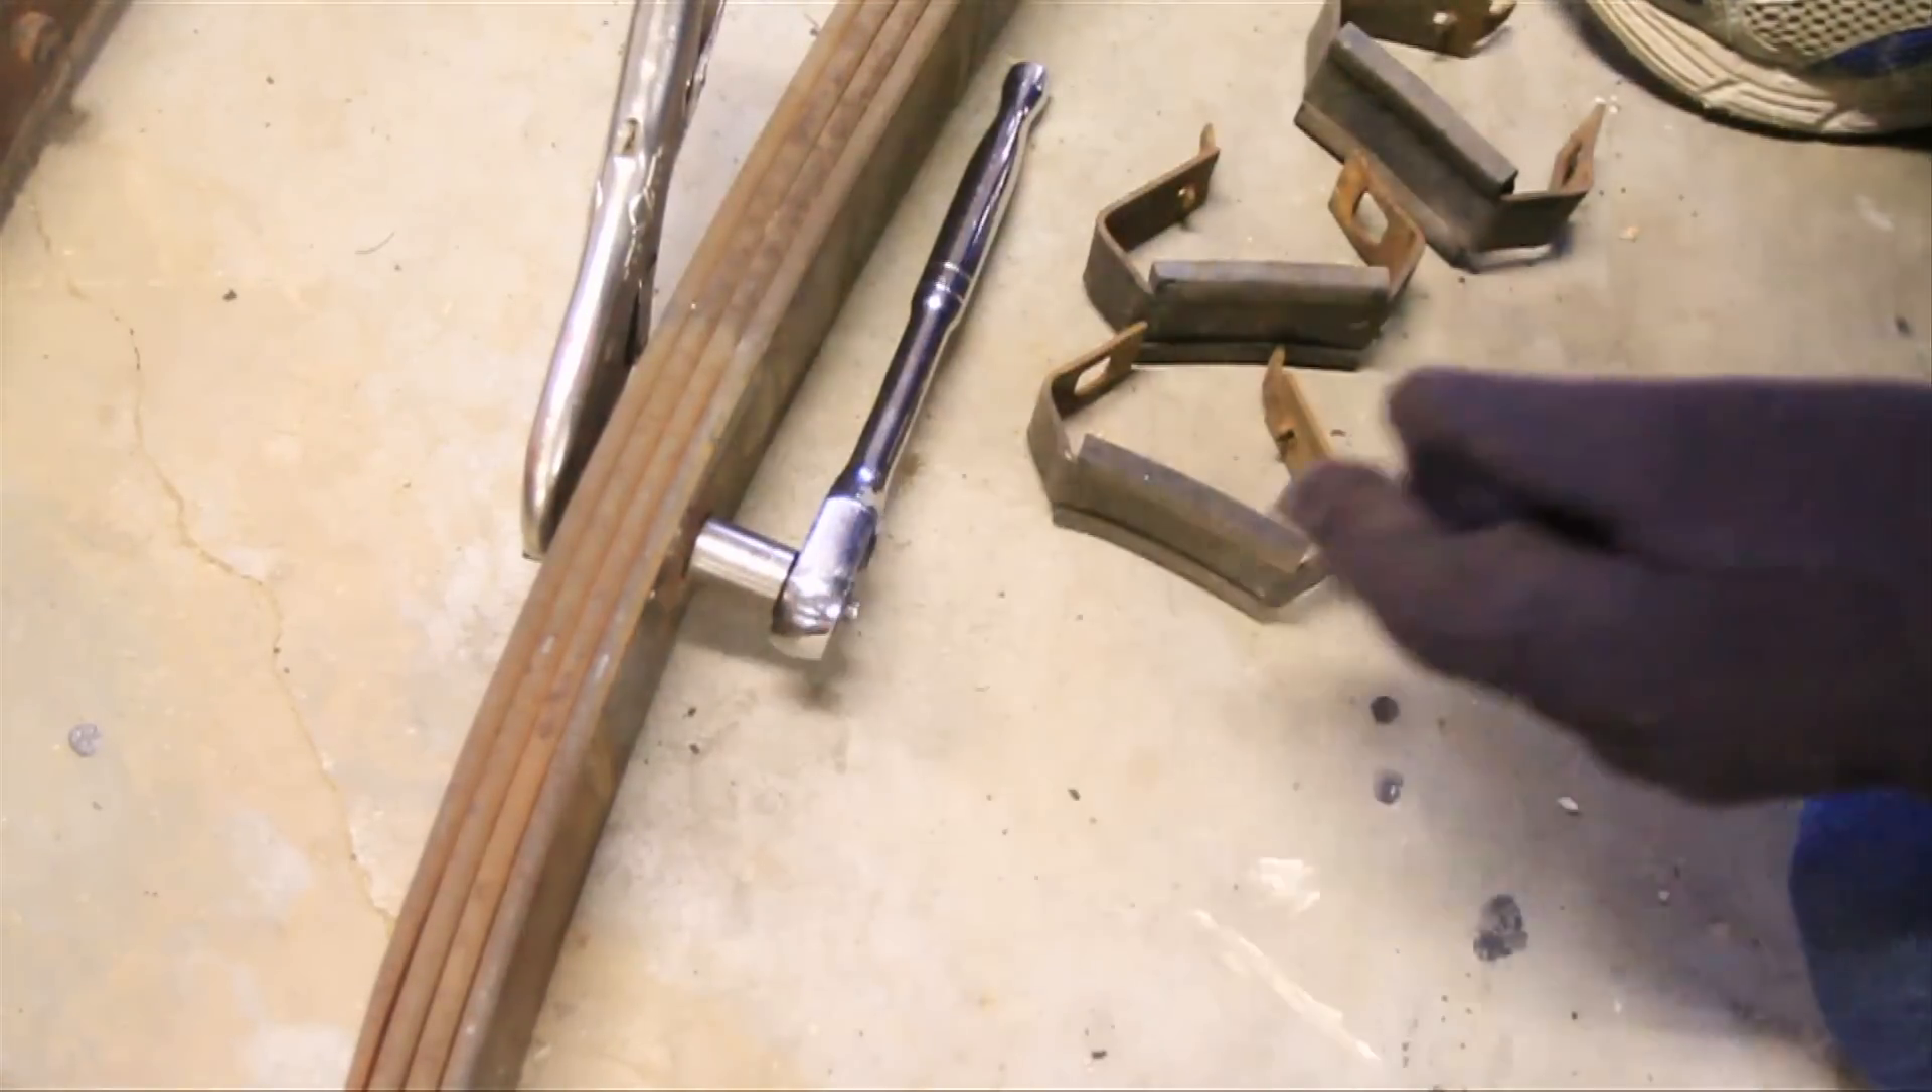Alright, so I've got all the spring clips off.